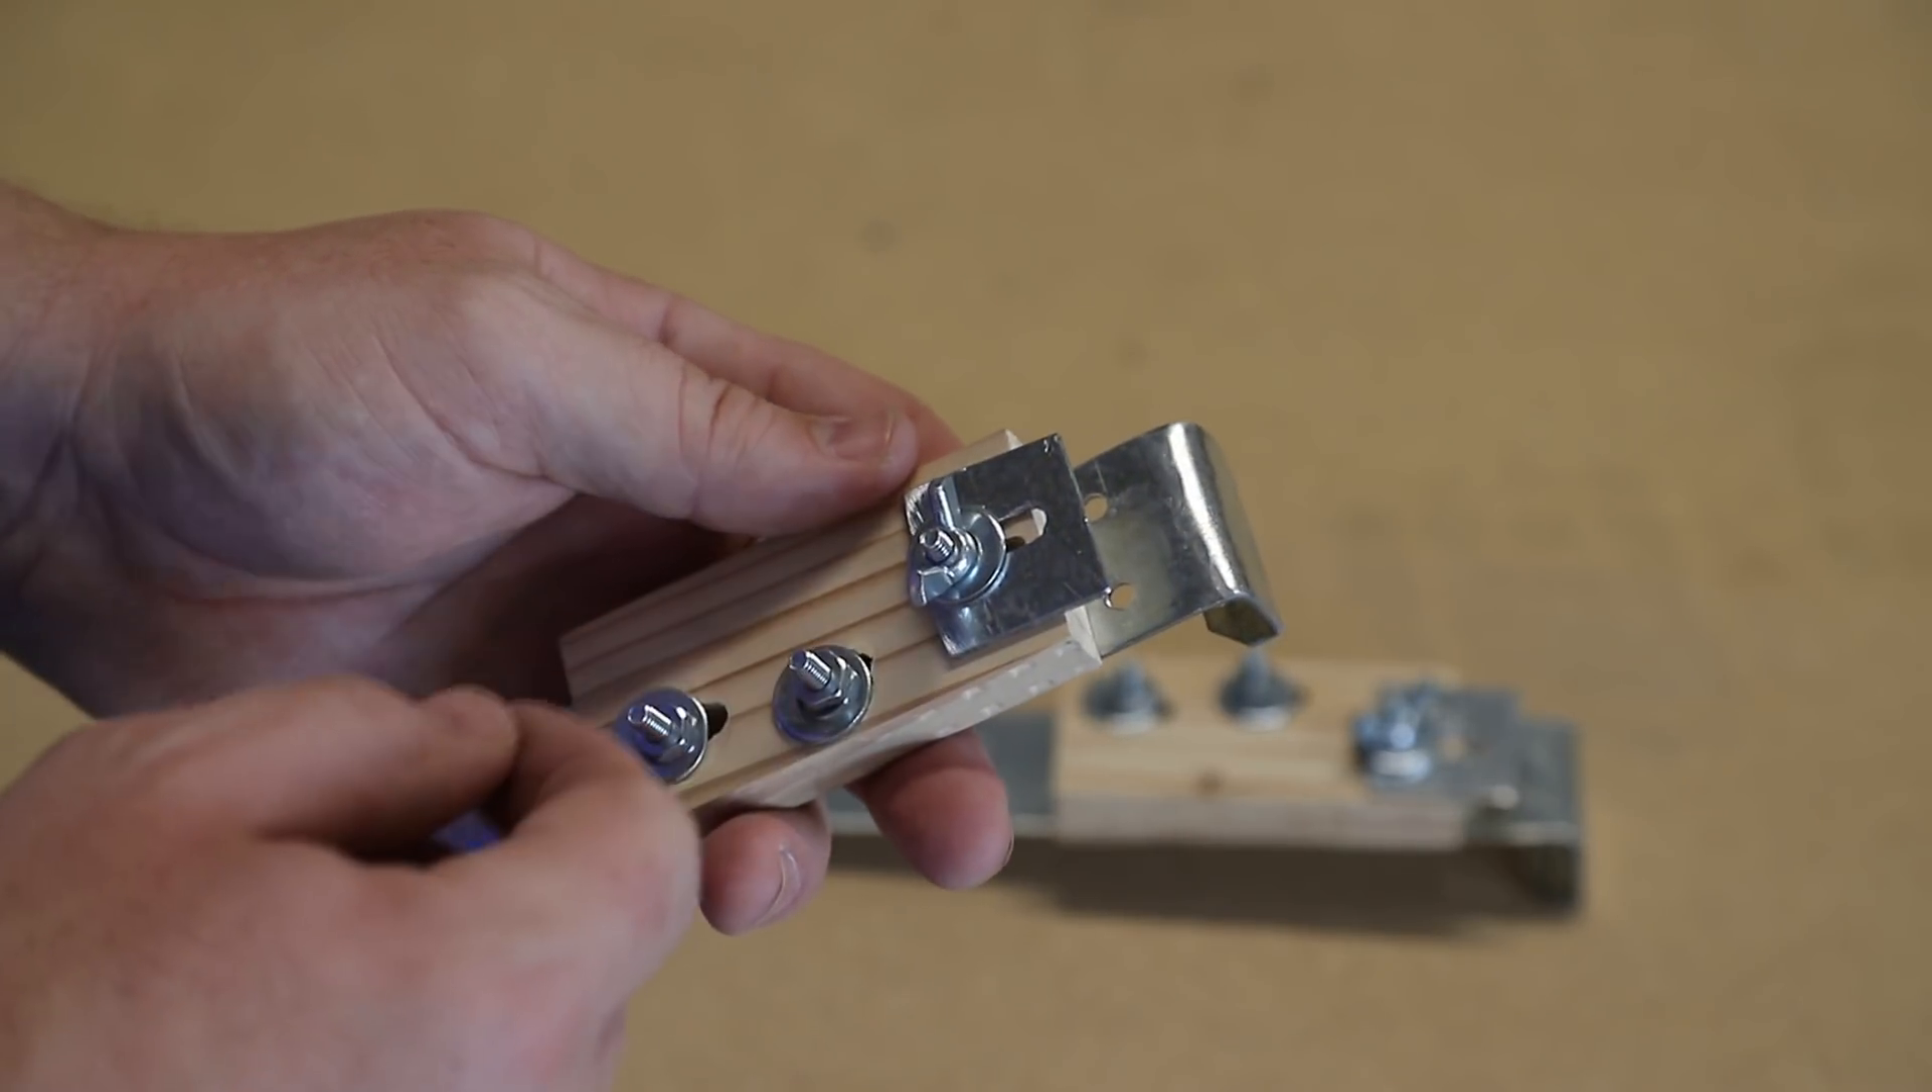I didn't want that to happen, so I built this extra little retainer that is just held on with this wing nut, so it's really easy to move up and down.